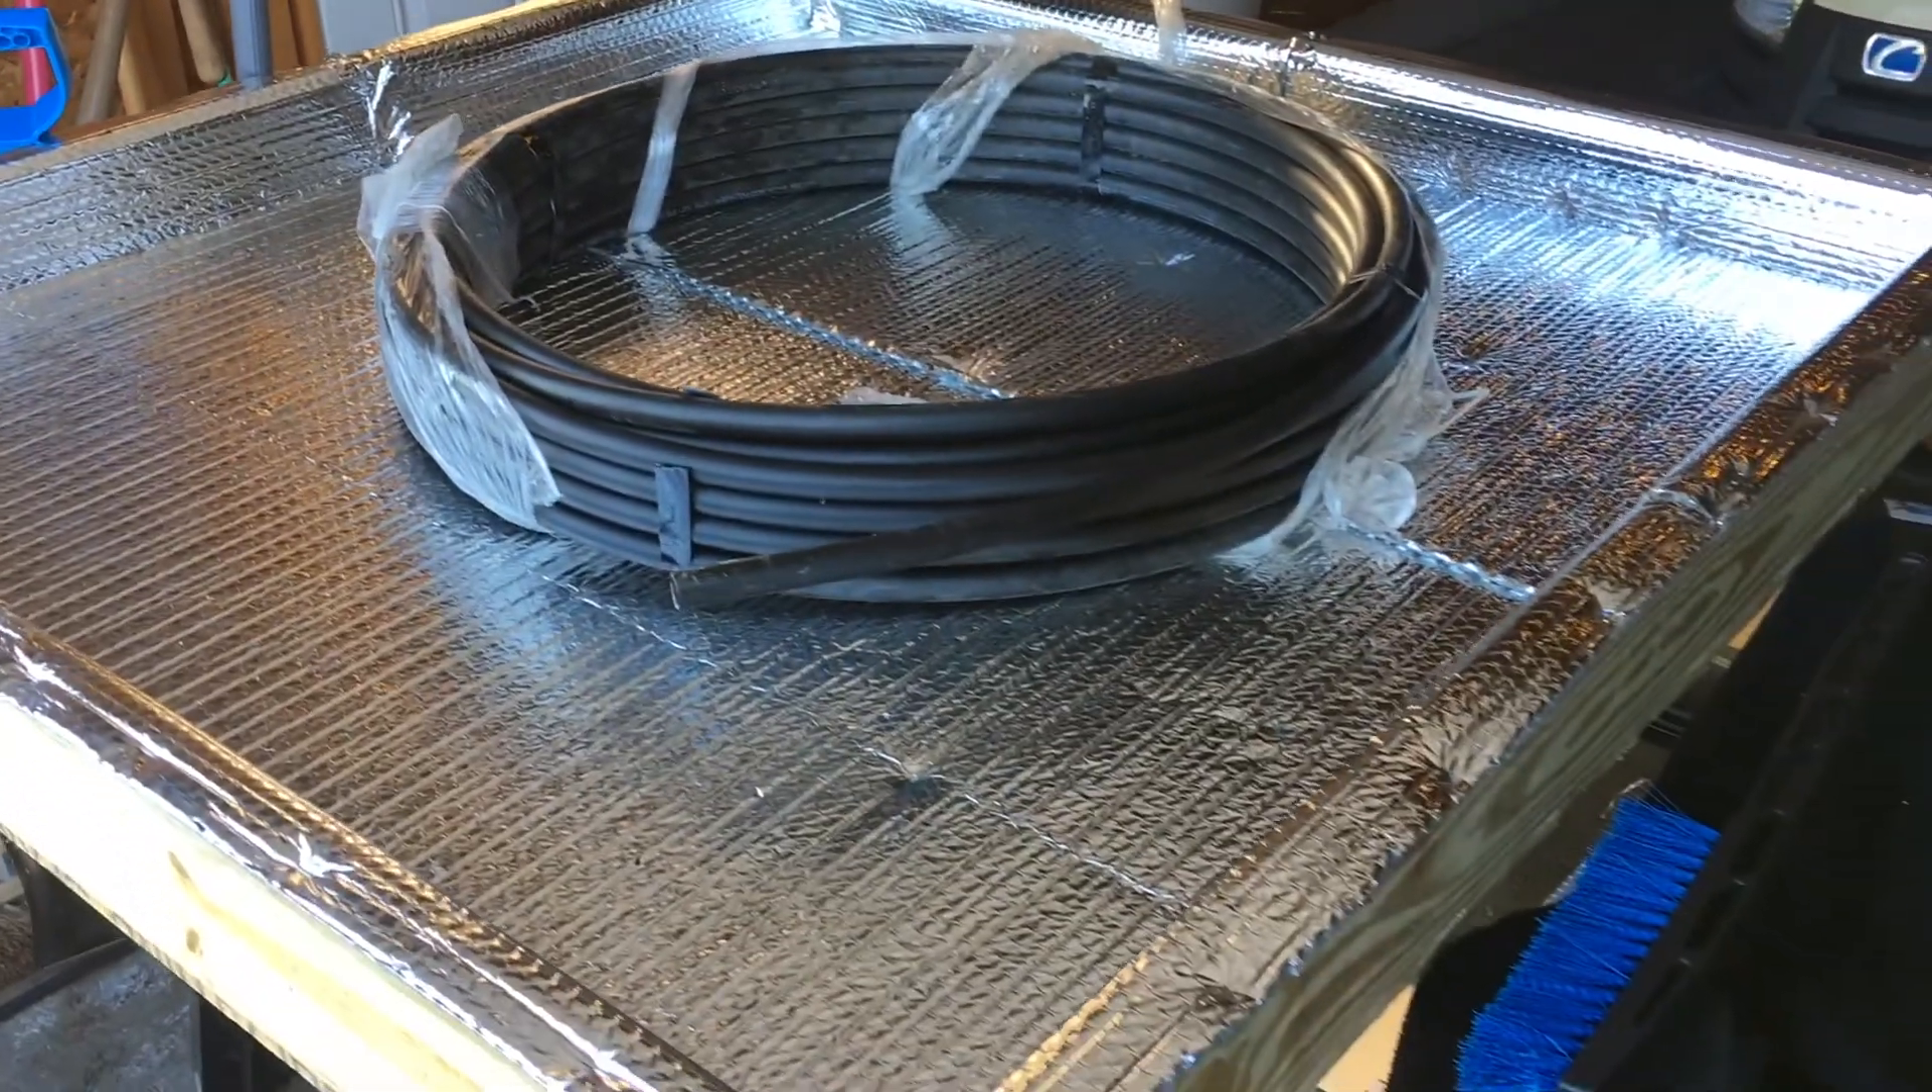So I've gone ahead and completed the box here as far as placing the insulation, cutting and stapling everything together.